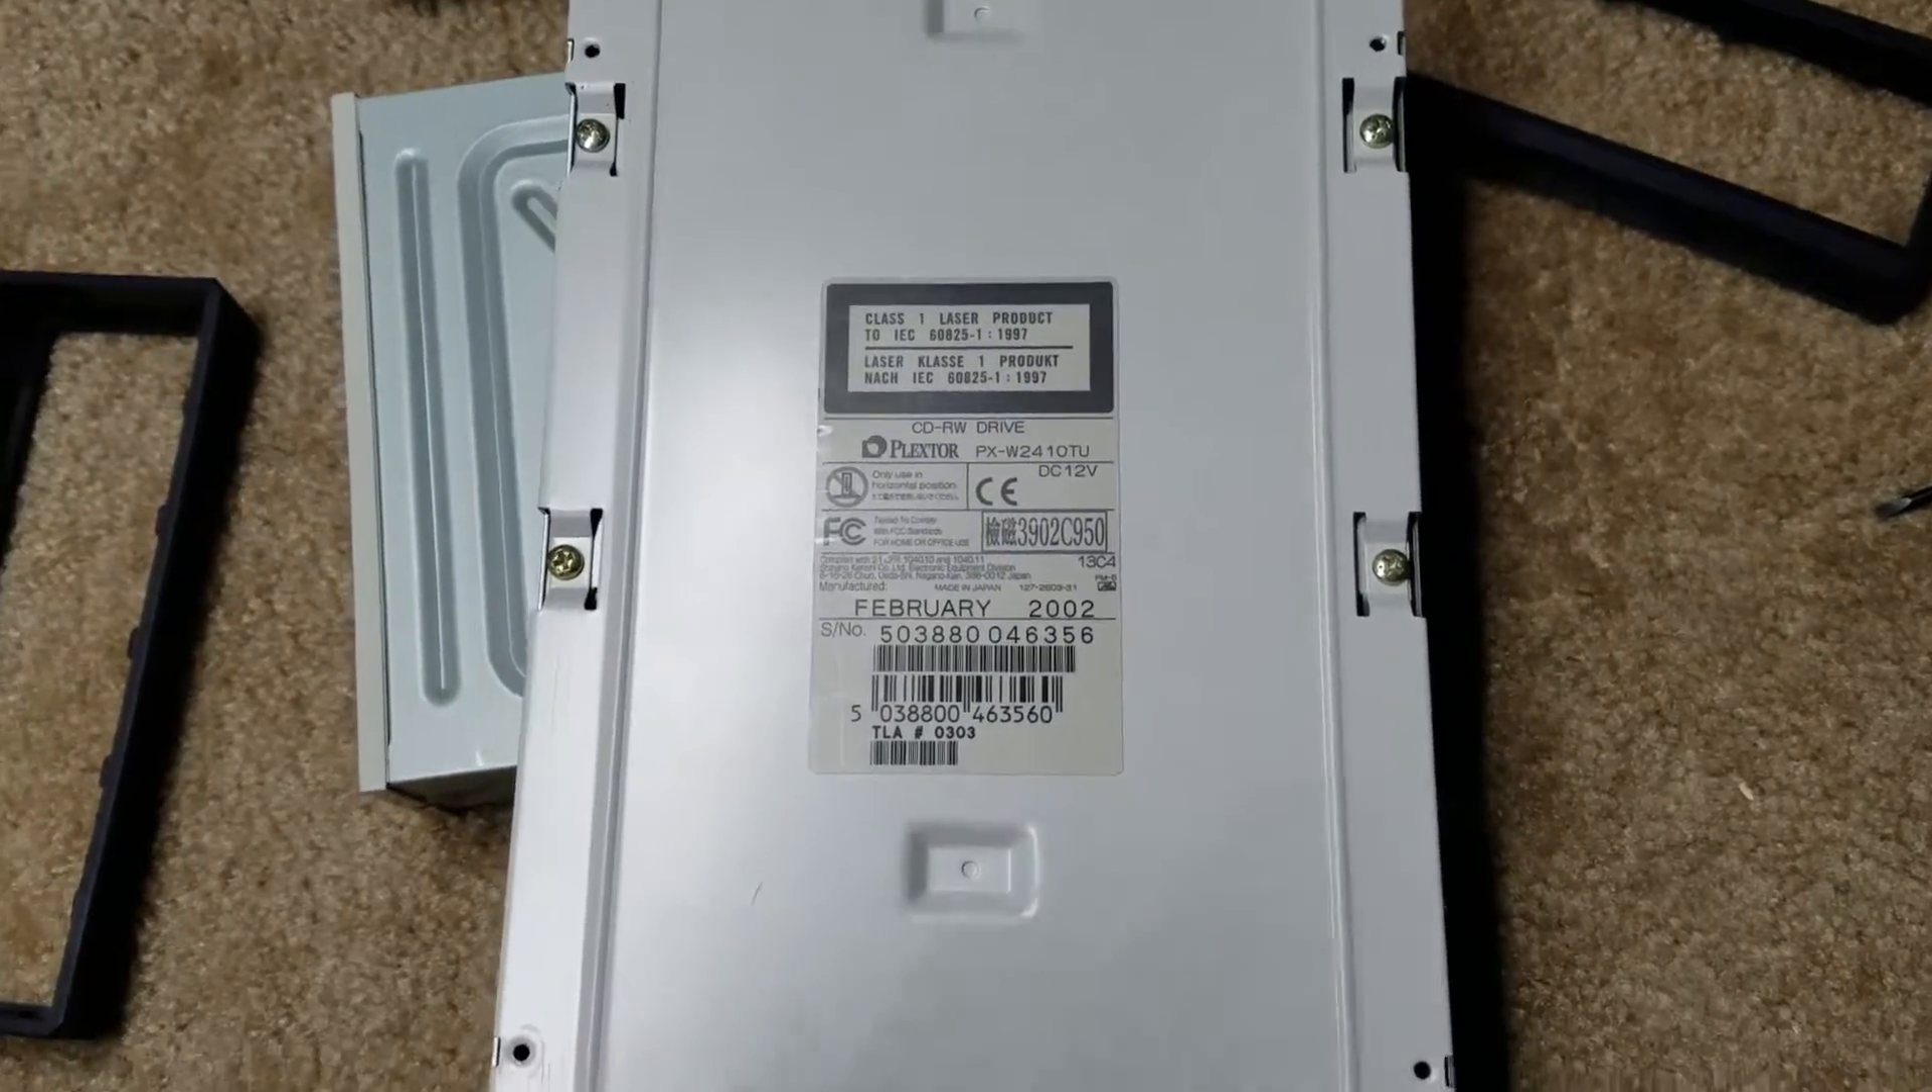So, I just got to get off those four screws holding the drive into the enclosure.